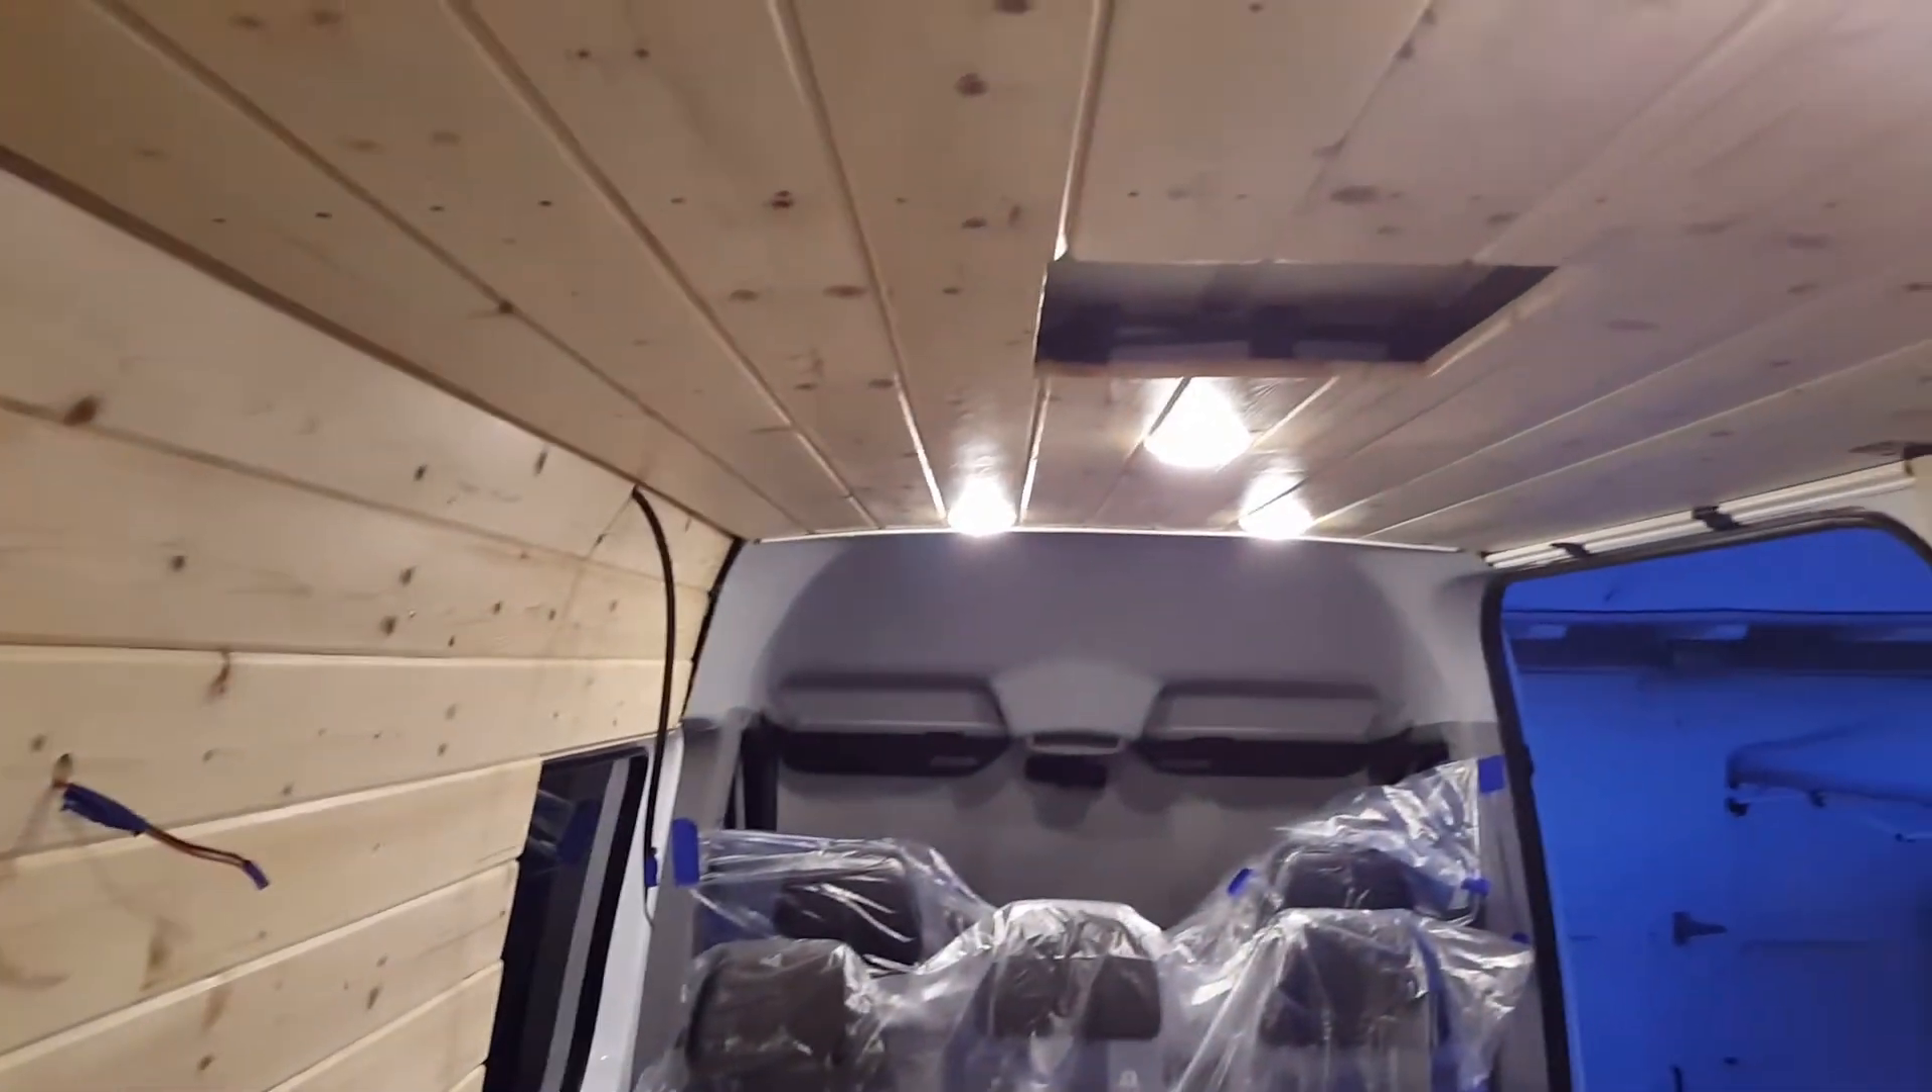So far, all the wood sidings done. On both sides. Still, the ceiling fan waiting.